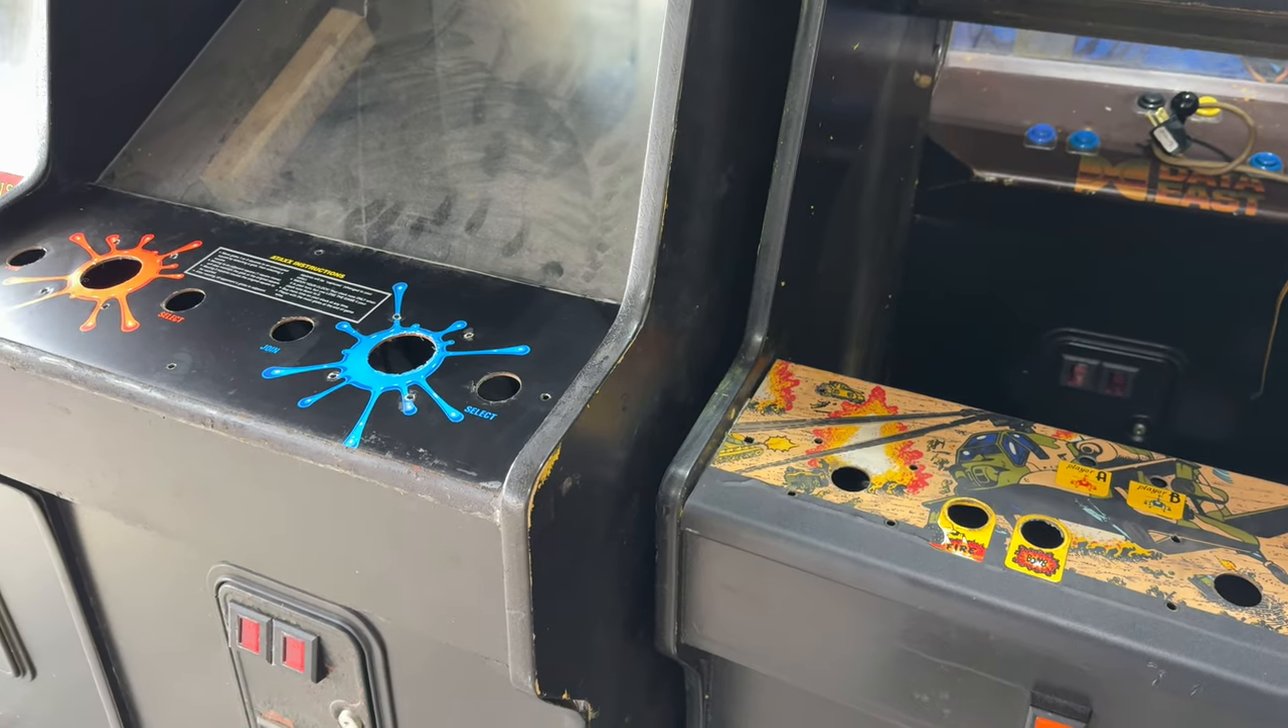Now I already removed all of the old joysticks and buttons.